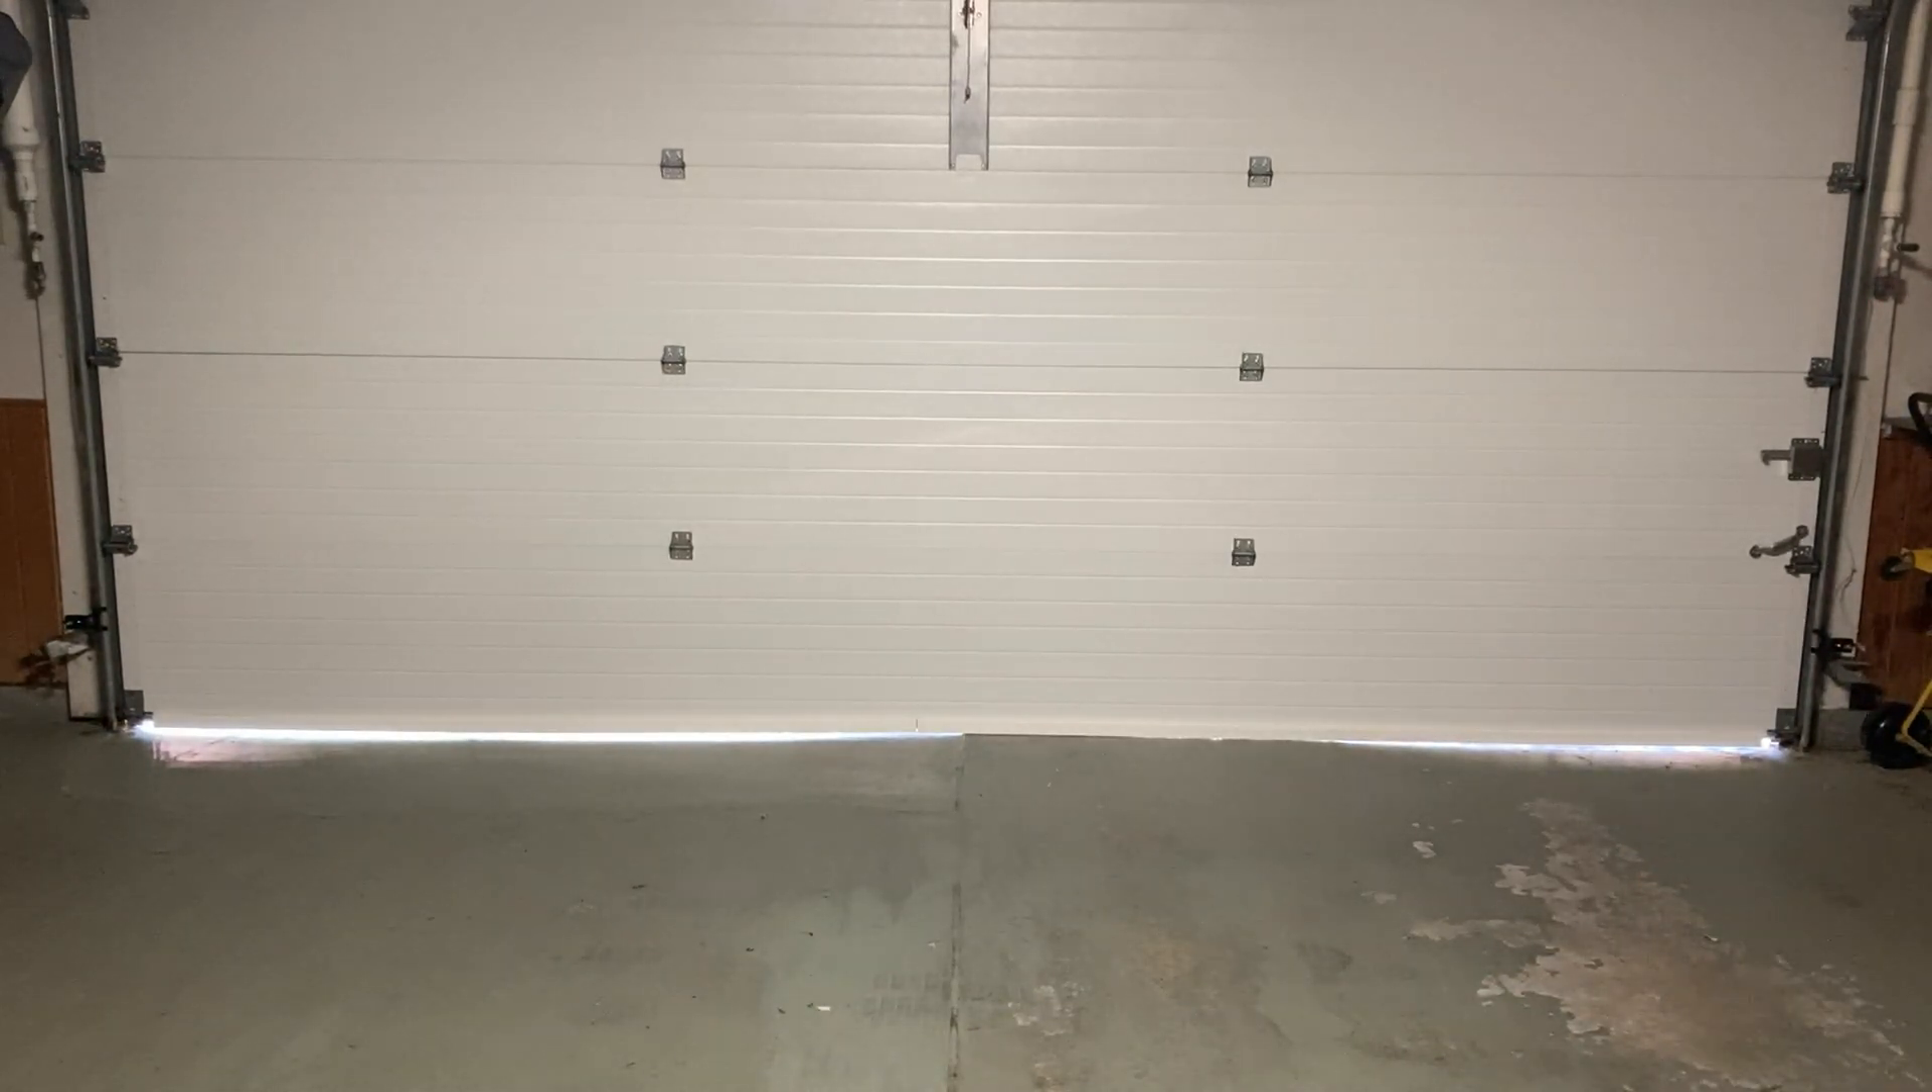As you can see we still have about a half inch gap there.